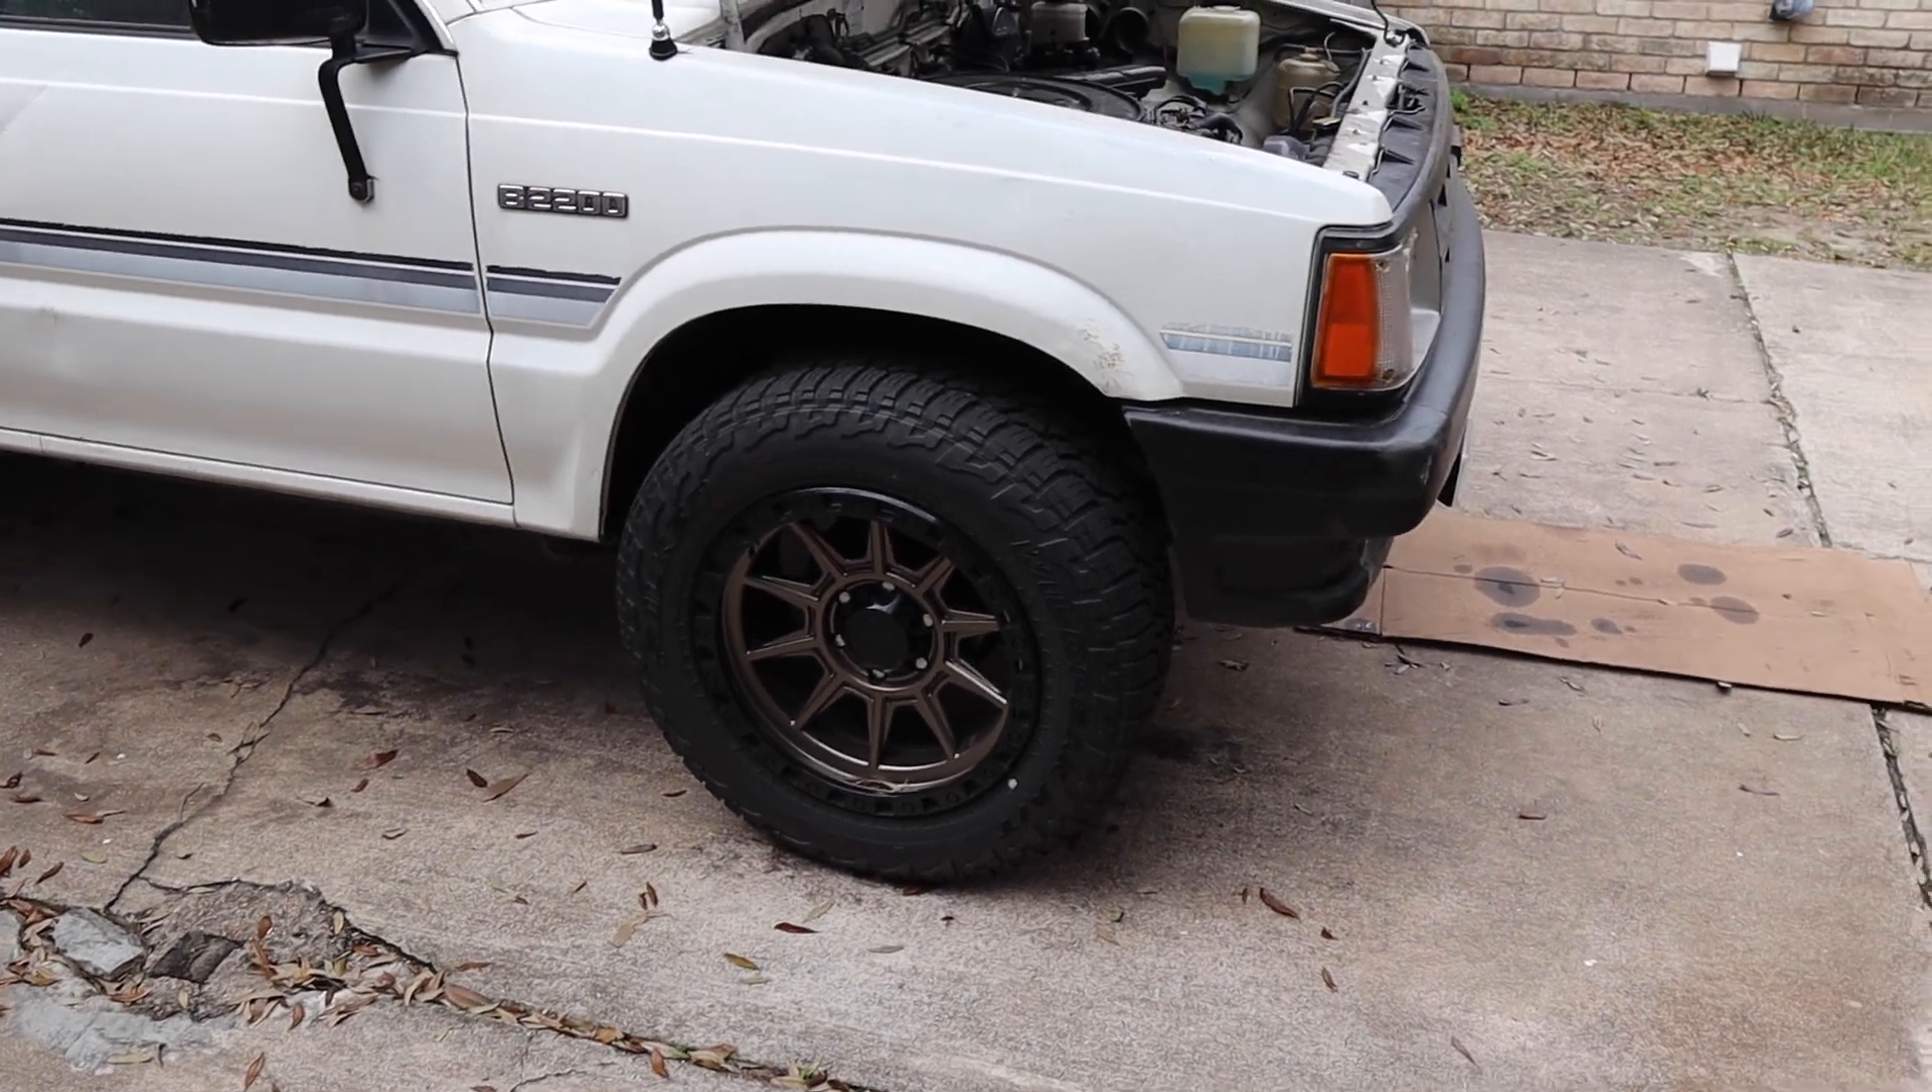Again real quick I think the last time you guys saw the truck in the channel we added this big wheels as a bit of a joke just to see if they fit they actually did fit.